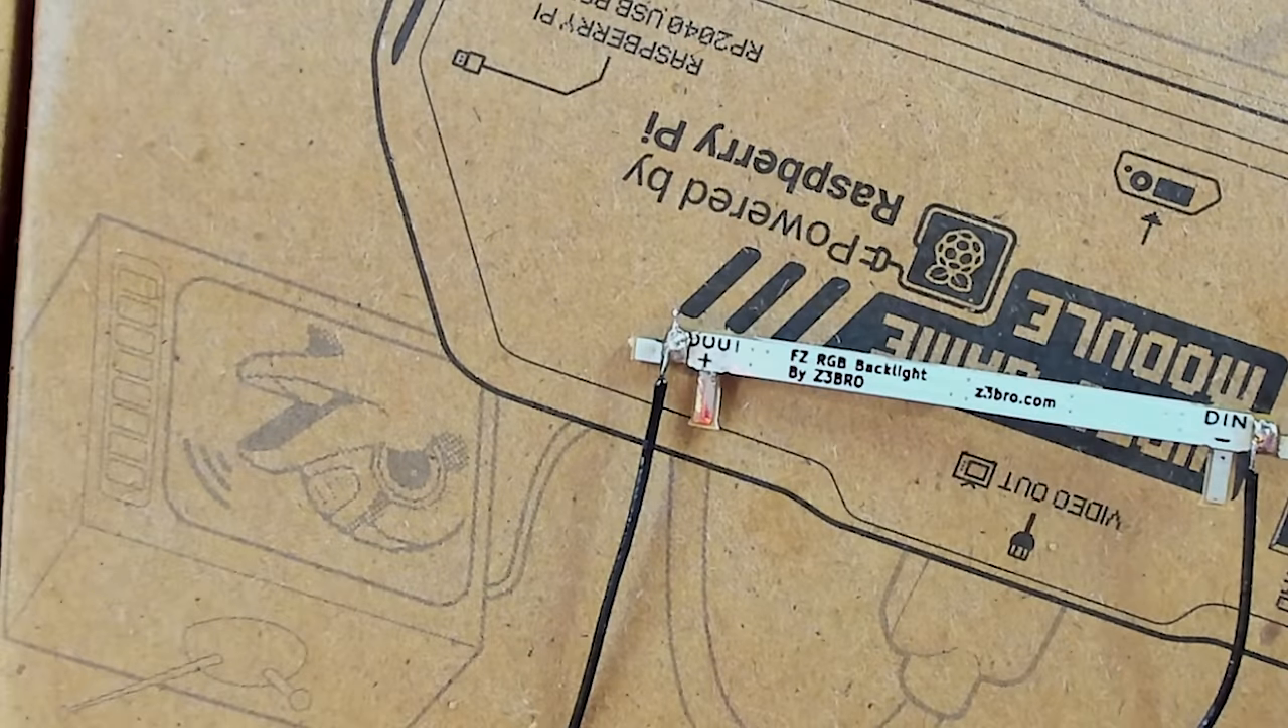Now we have our backlight wired up so far.